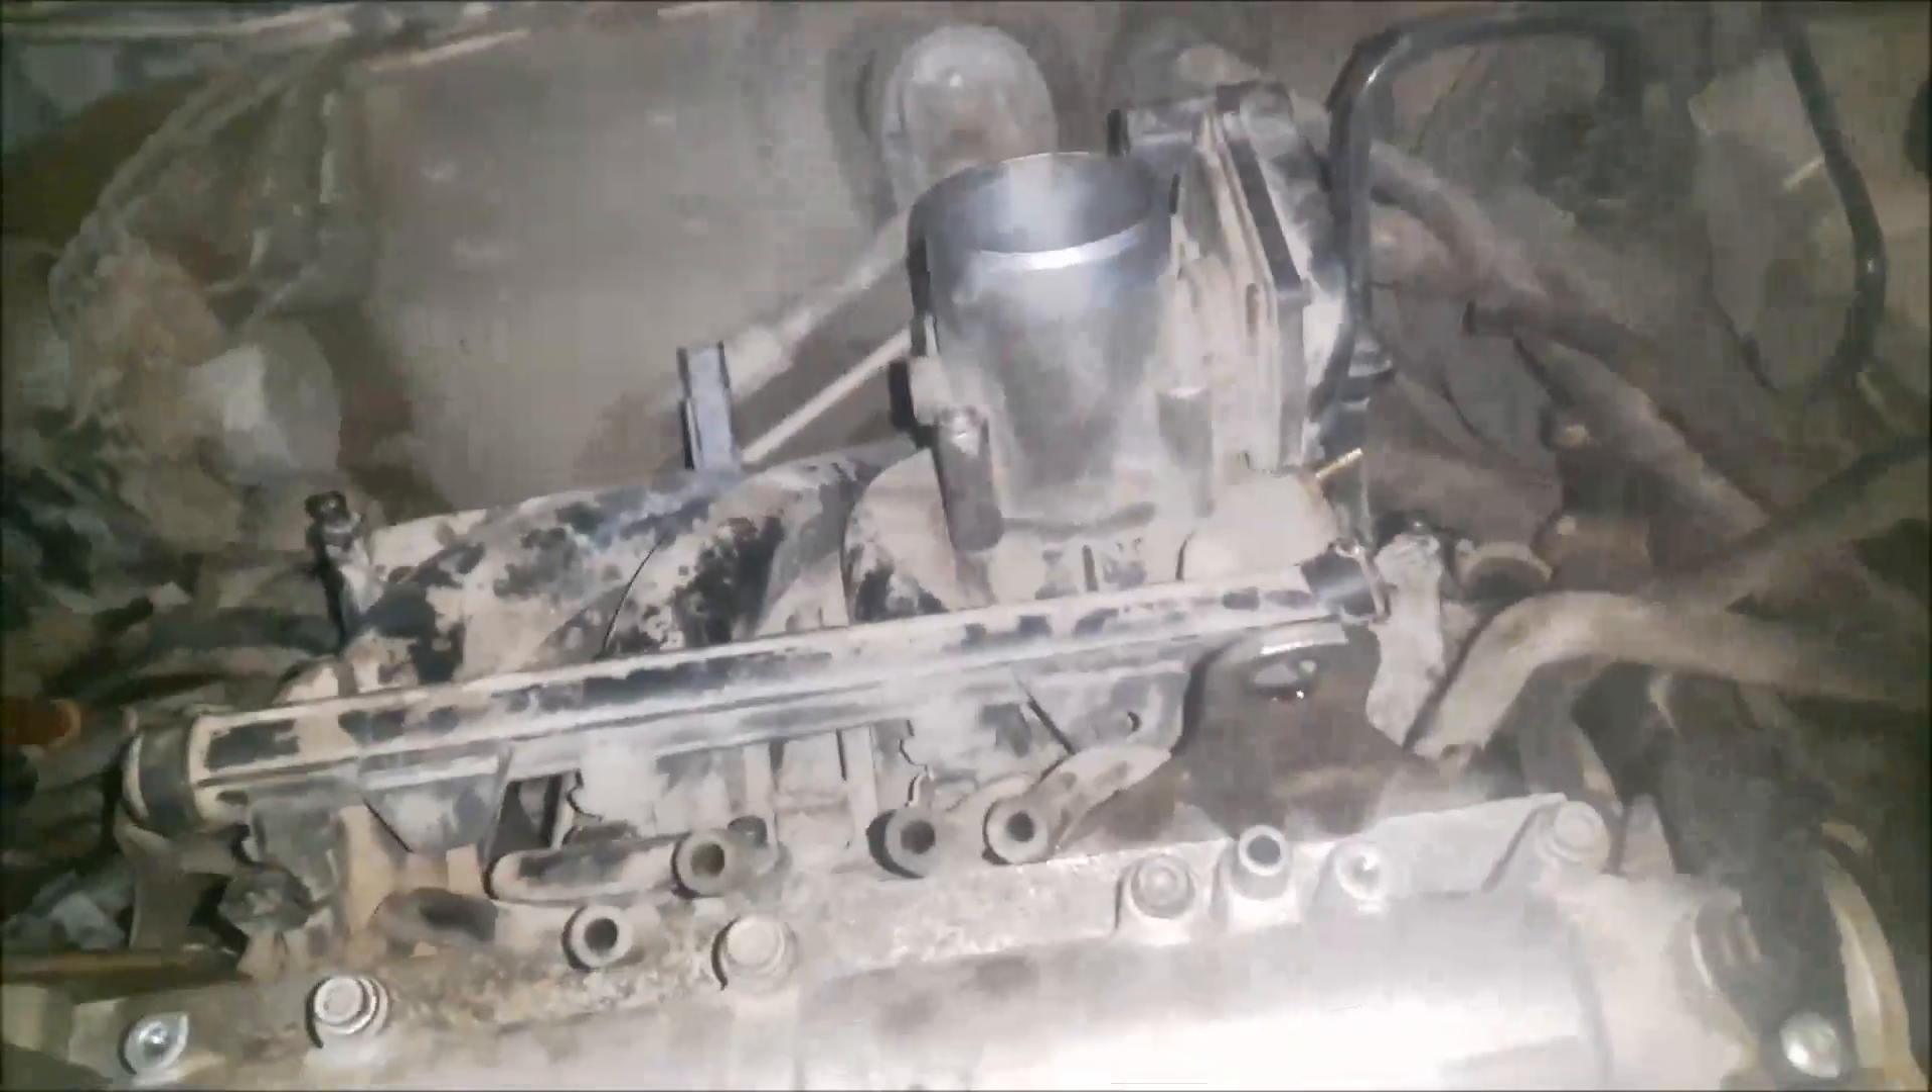Now i have installed inlet manifold.